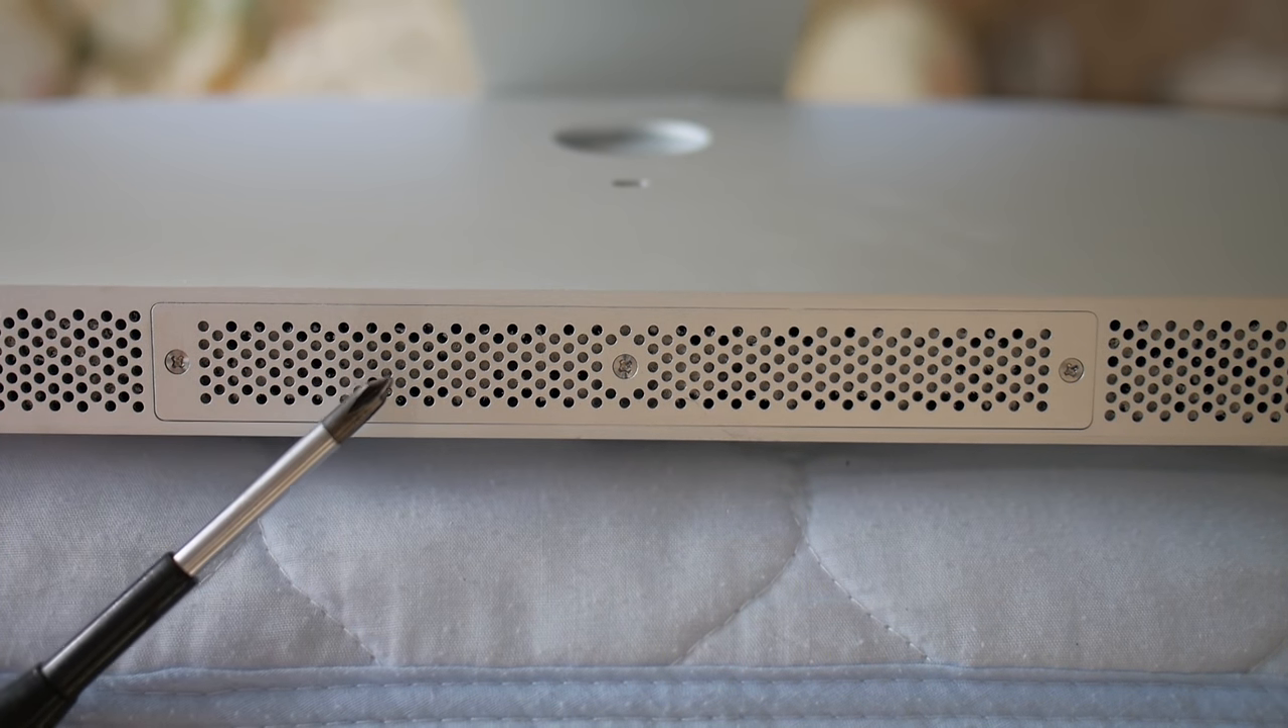Just above here is the foot and we have three Phillips, or you could call them plus, screws that need to be removed.